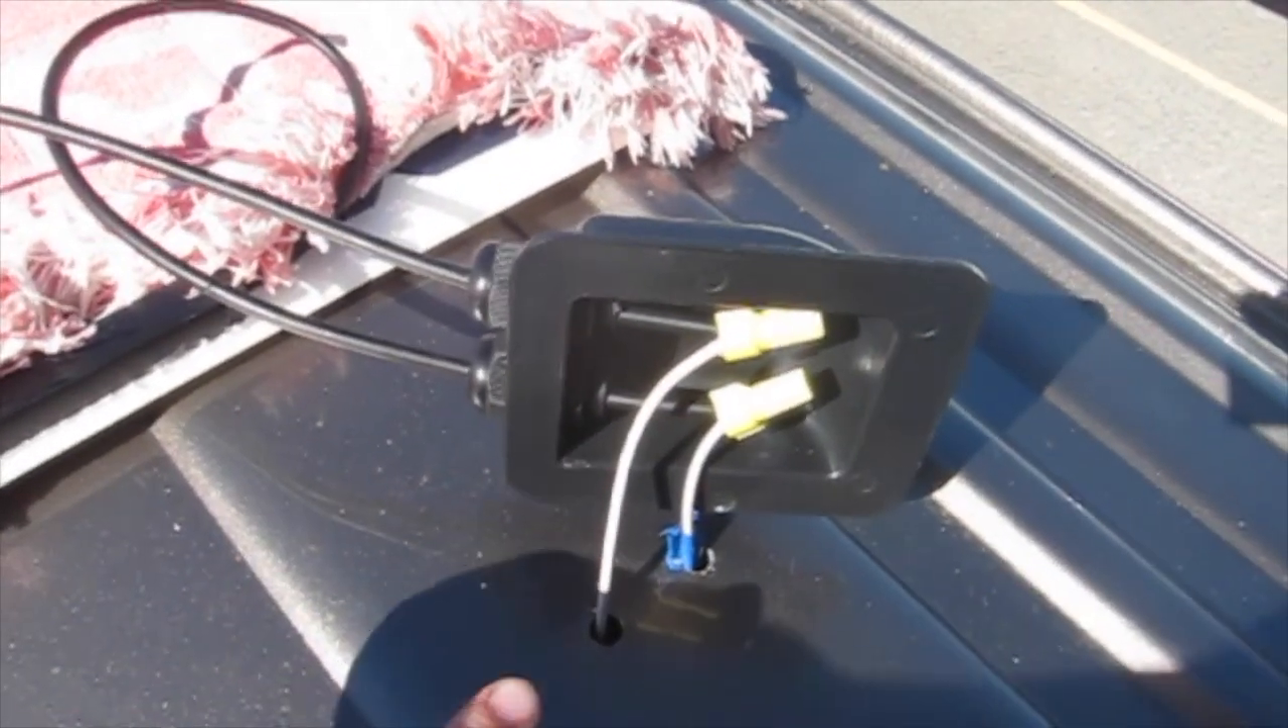All right, so what I've done here is I've connected the wires using the caps to twist them together through this little doodad.